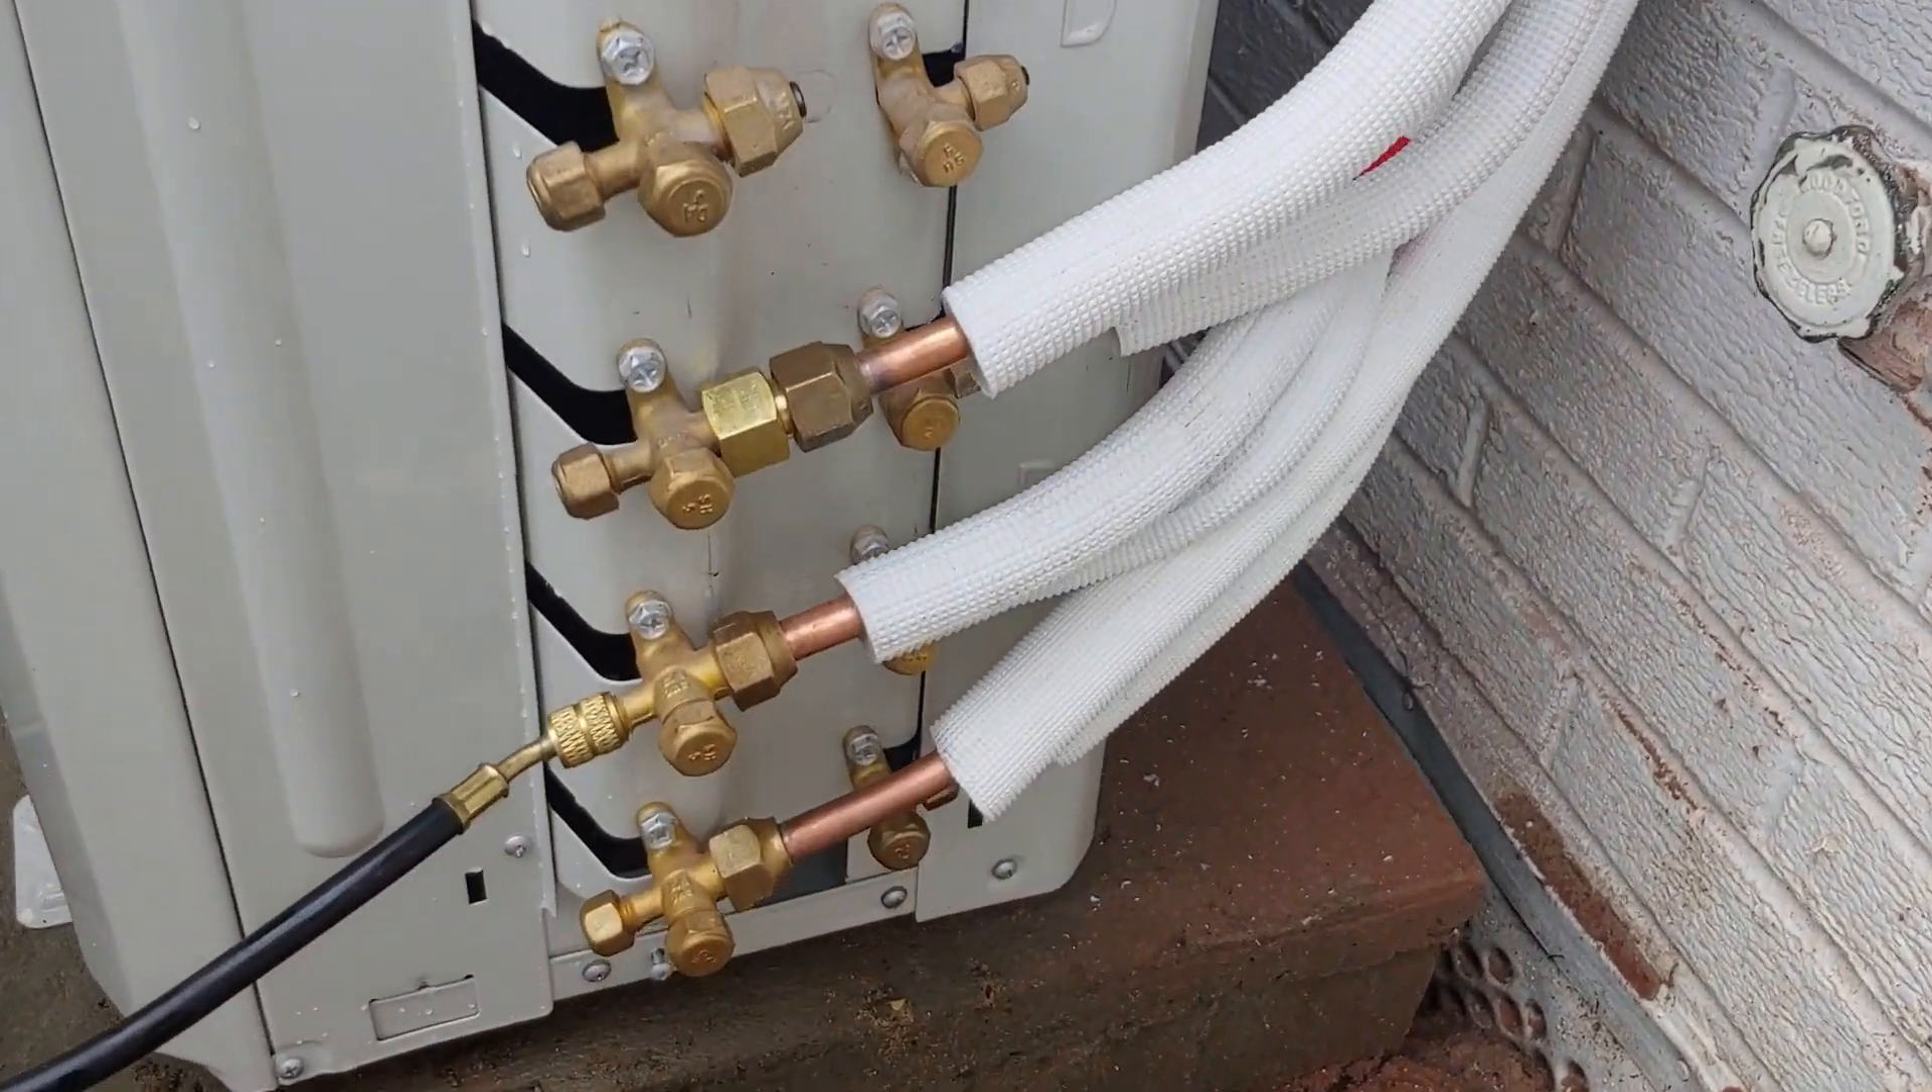I also have the line sets hooked up. I only have three of the head units on here.